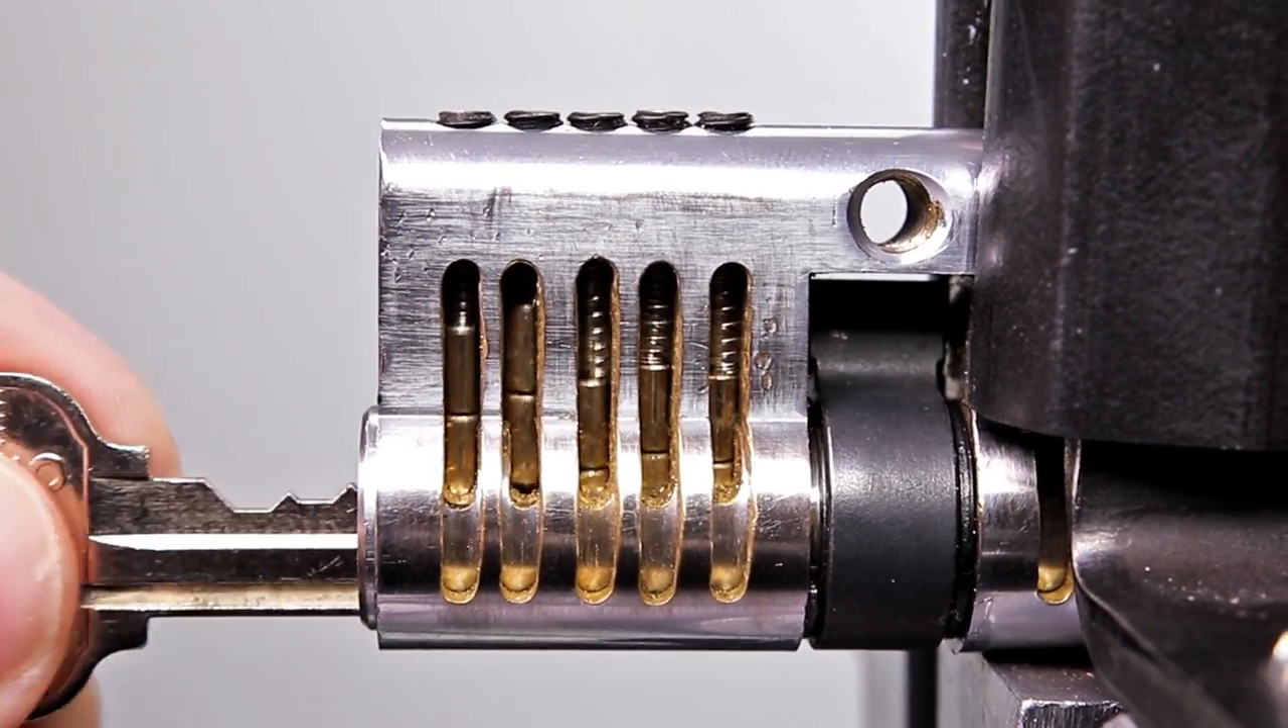You can see all pins are at random heights and they are sitting obstructing the plug and you're not going to be able to get the lock opened up.